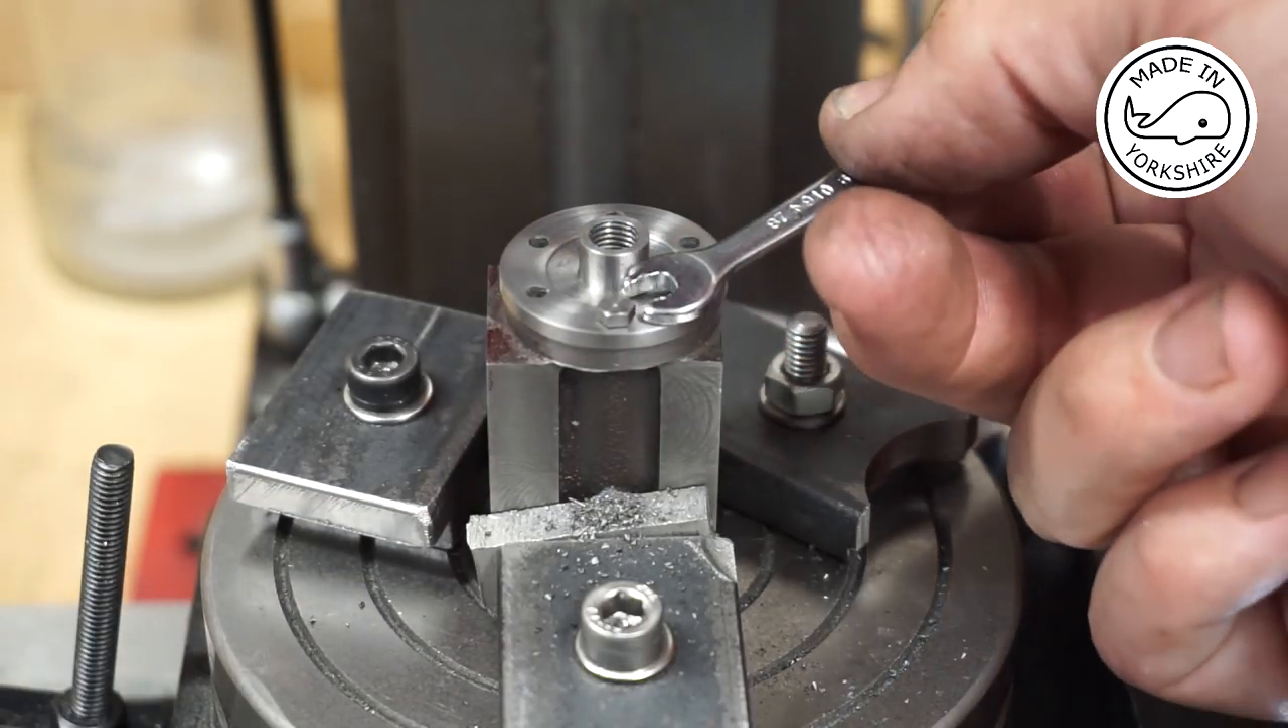OK, so I've attached the cover, erm, using this, er, 7BA bolt and my little spanner which works a treat.